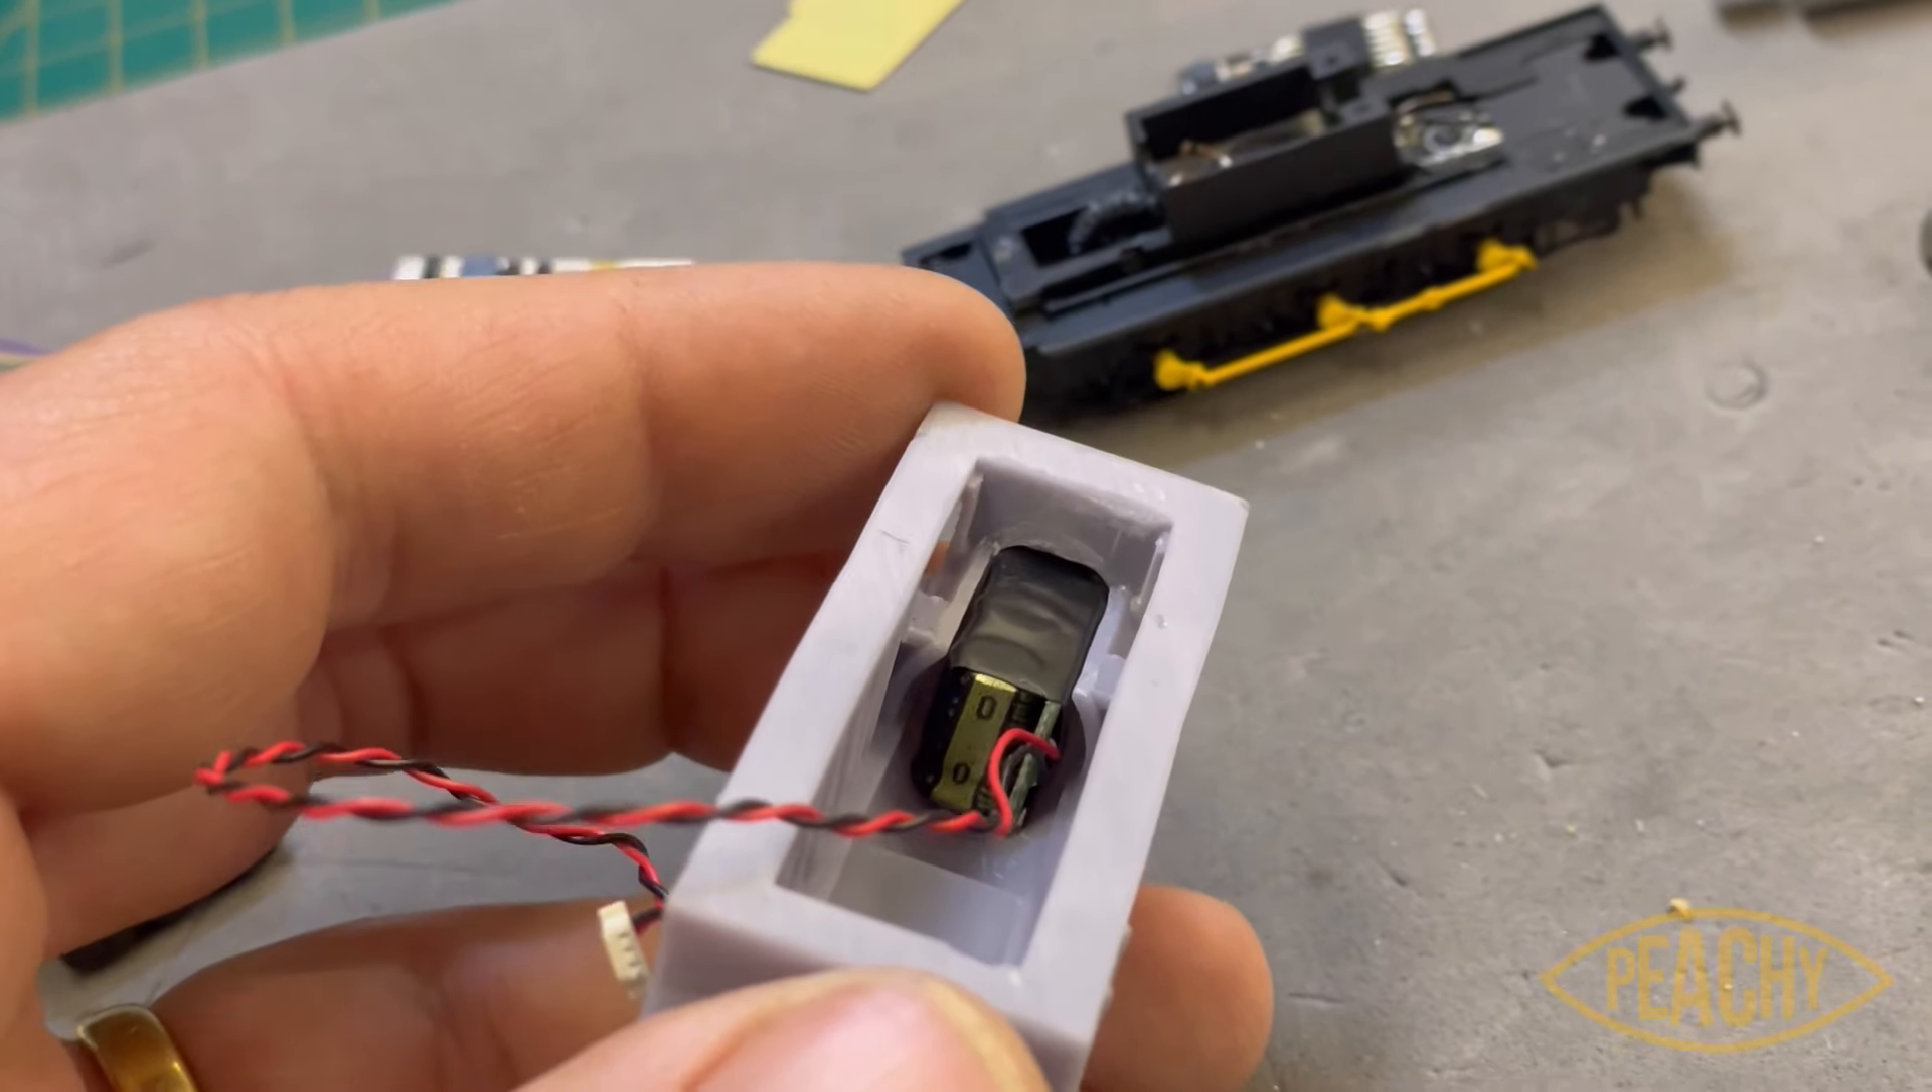Now there you see the power bank is nicely tucked away.